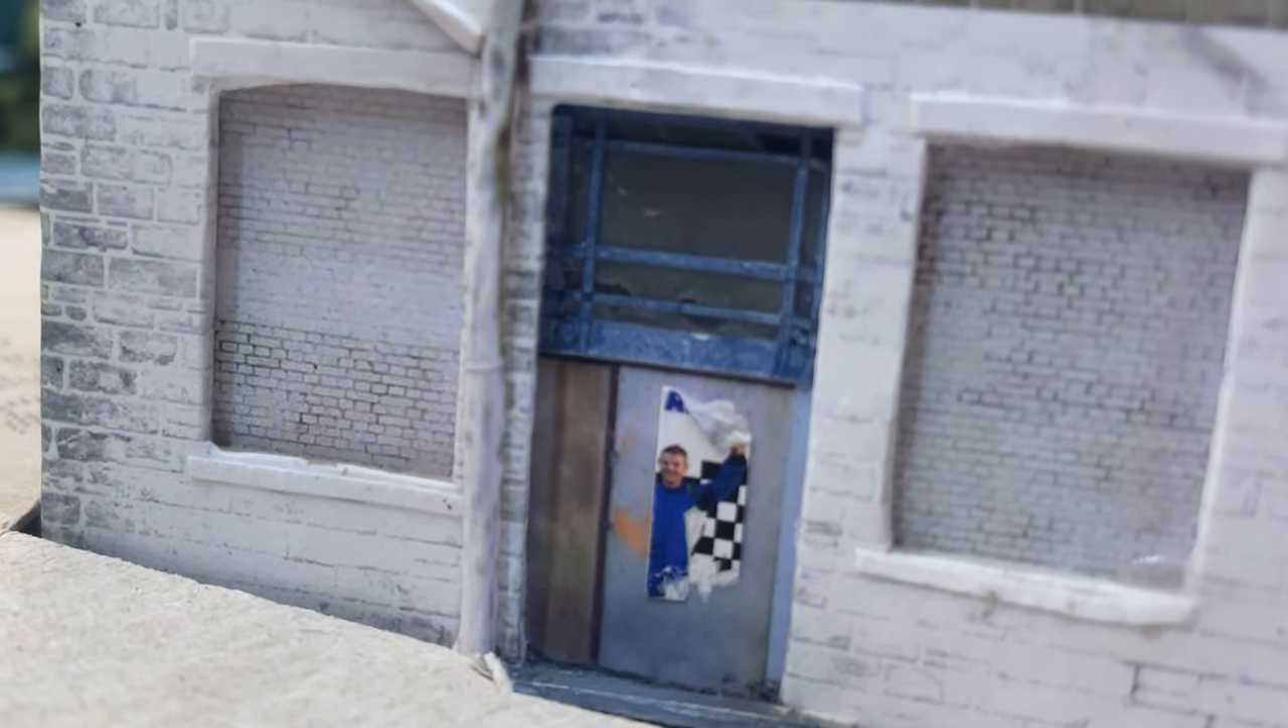The torn poster of Johnny McShea was added to the rear doors.